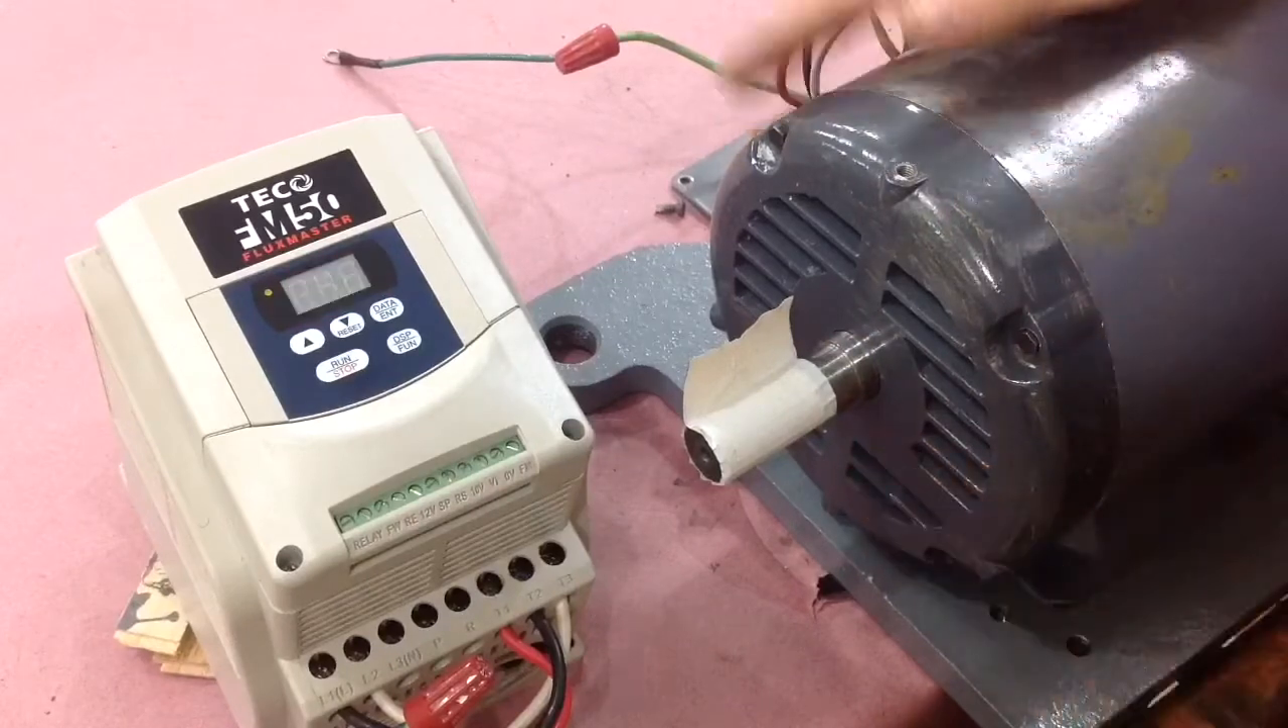Okay the motor's all put back together and i've set it on my workbench to just temporarily just so i could bolt it down and run the VFD against the motor just to see how it felt.